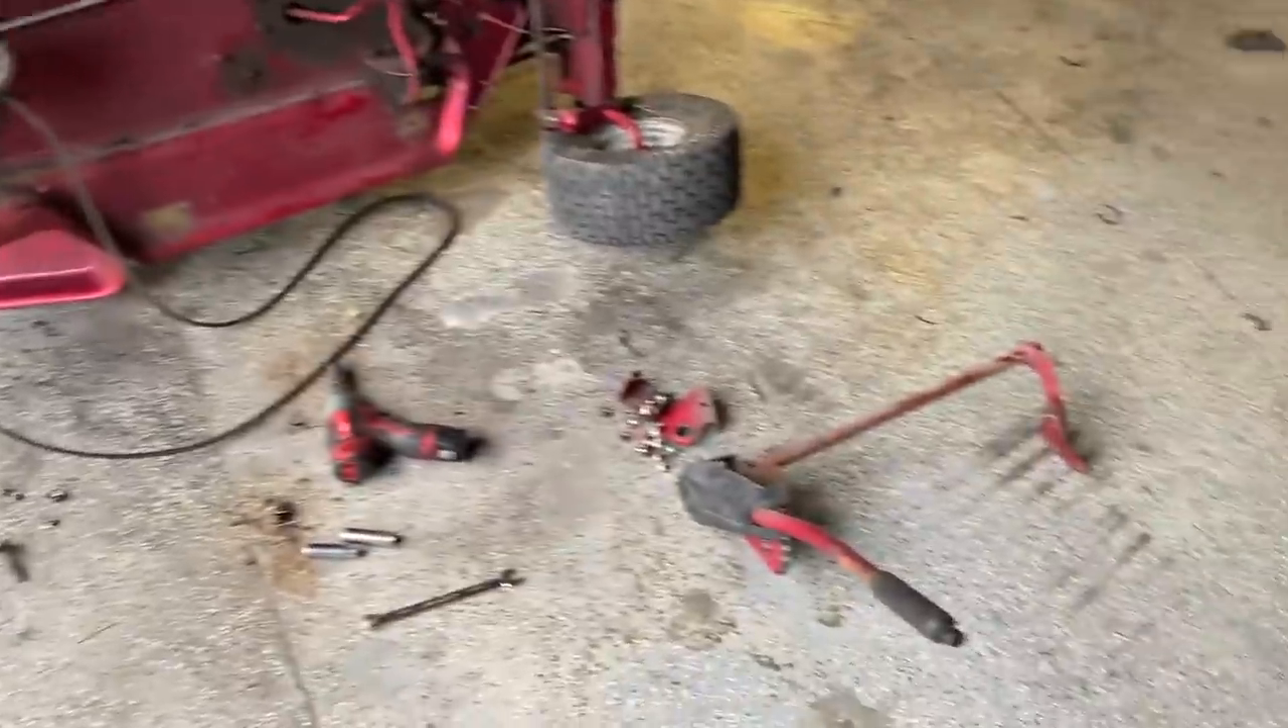Other things are off so like this lever here for the deck that's off now.